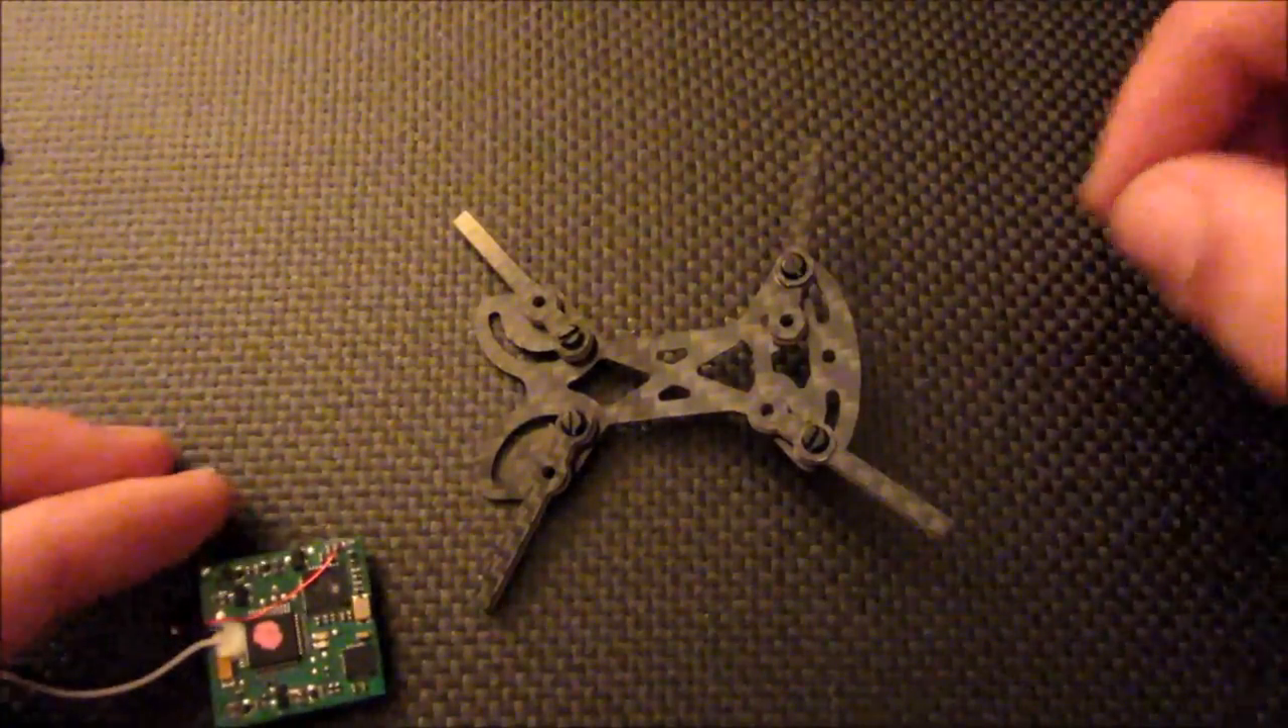See, the arms are able to pivot, but they're held to the main frame now.